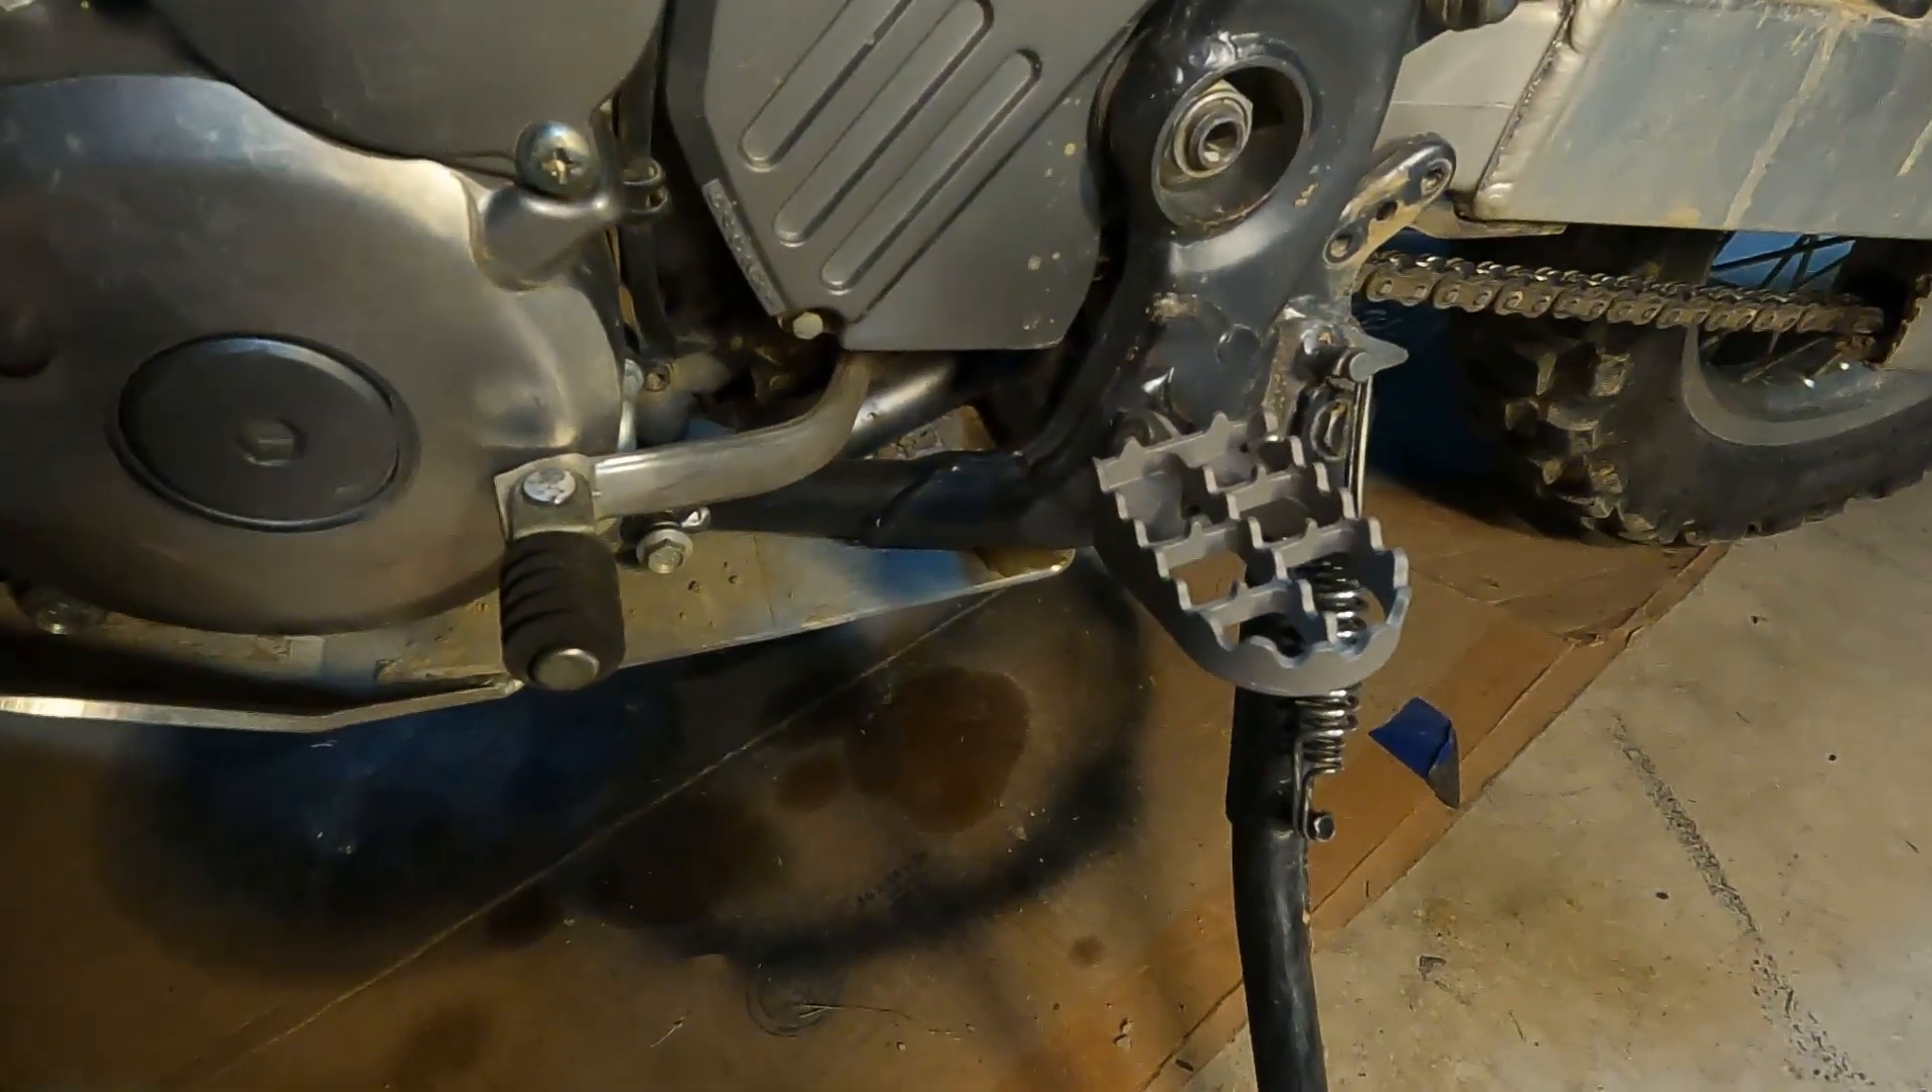And there you have it. That's the IMS Superstock foot pegs for DRZ 400S.